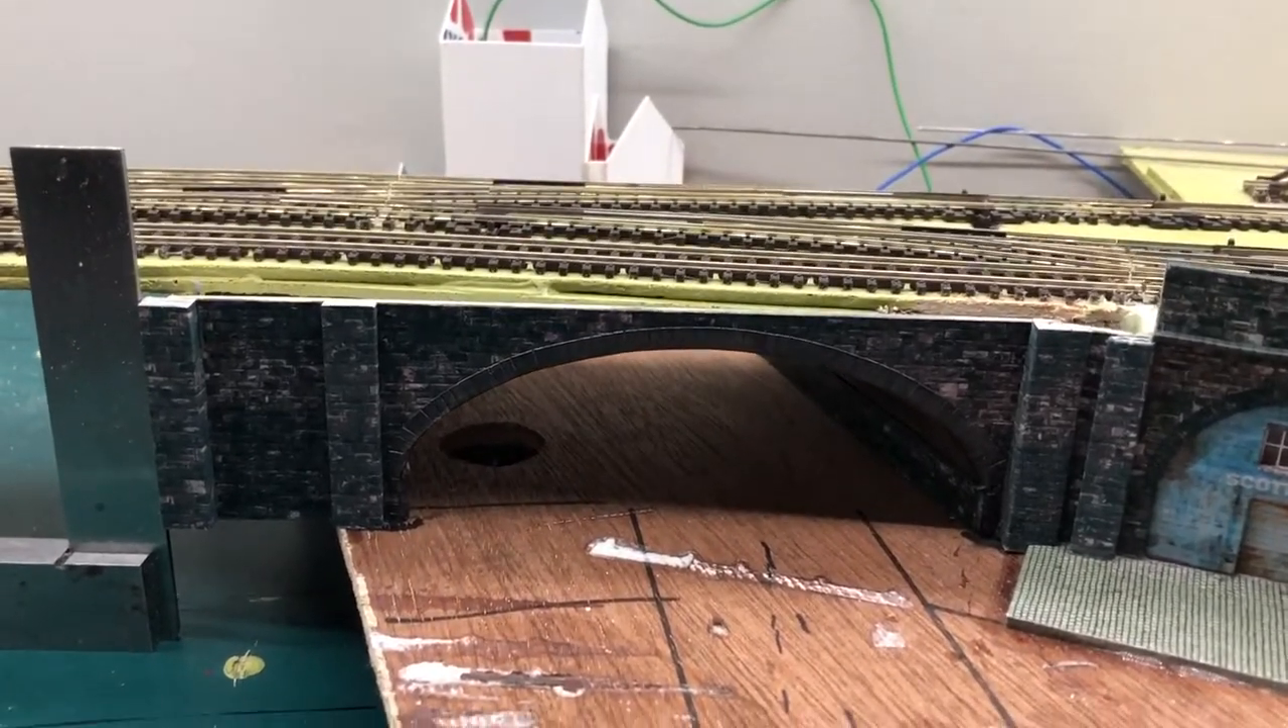So I've added the buttresses and the bit on the right hand side to join it to the rest of the viaduct and I think it's starting to look good.